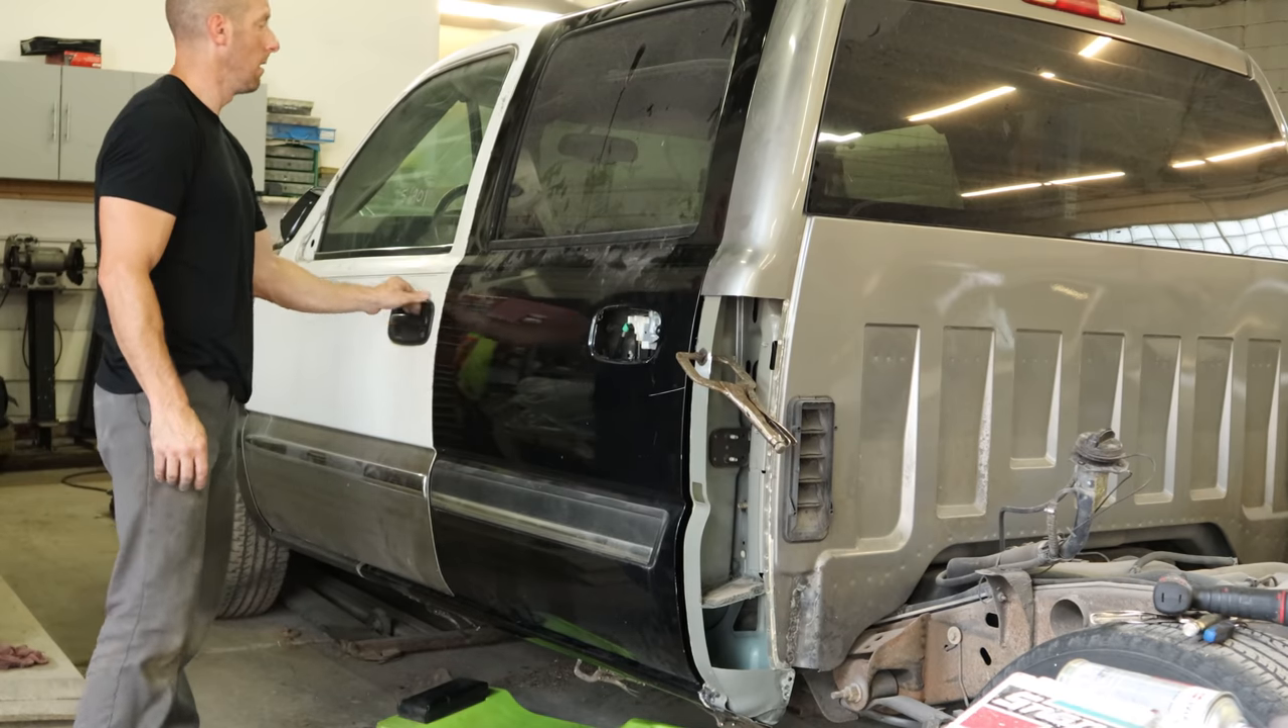So, our gap is good between the two doors.